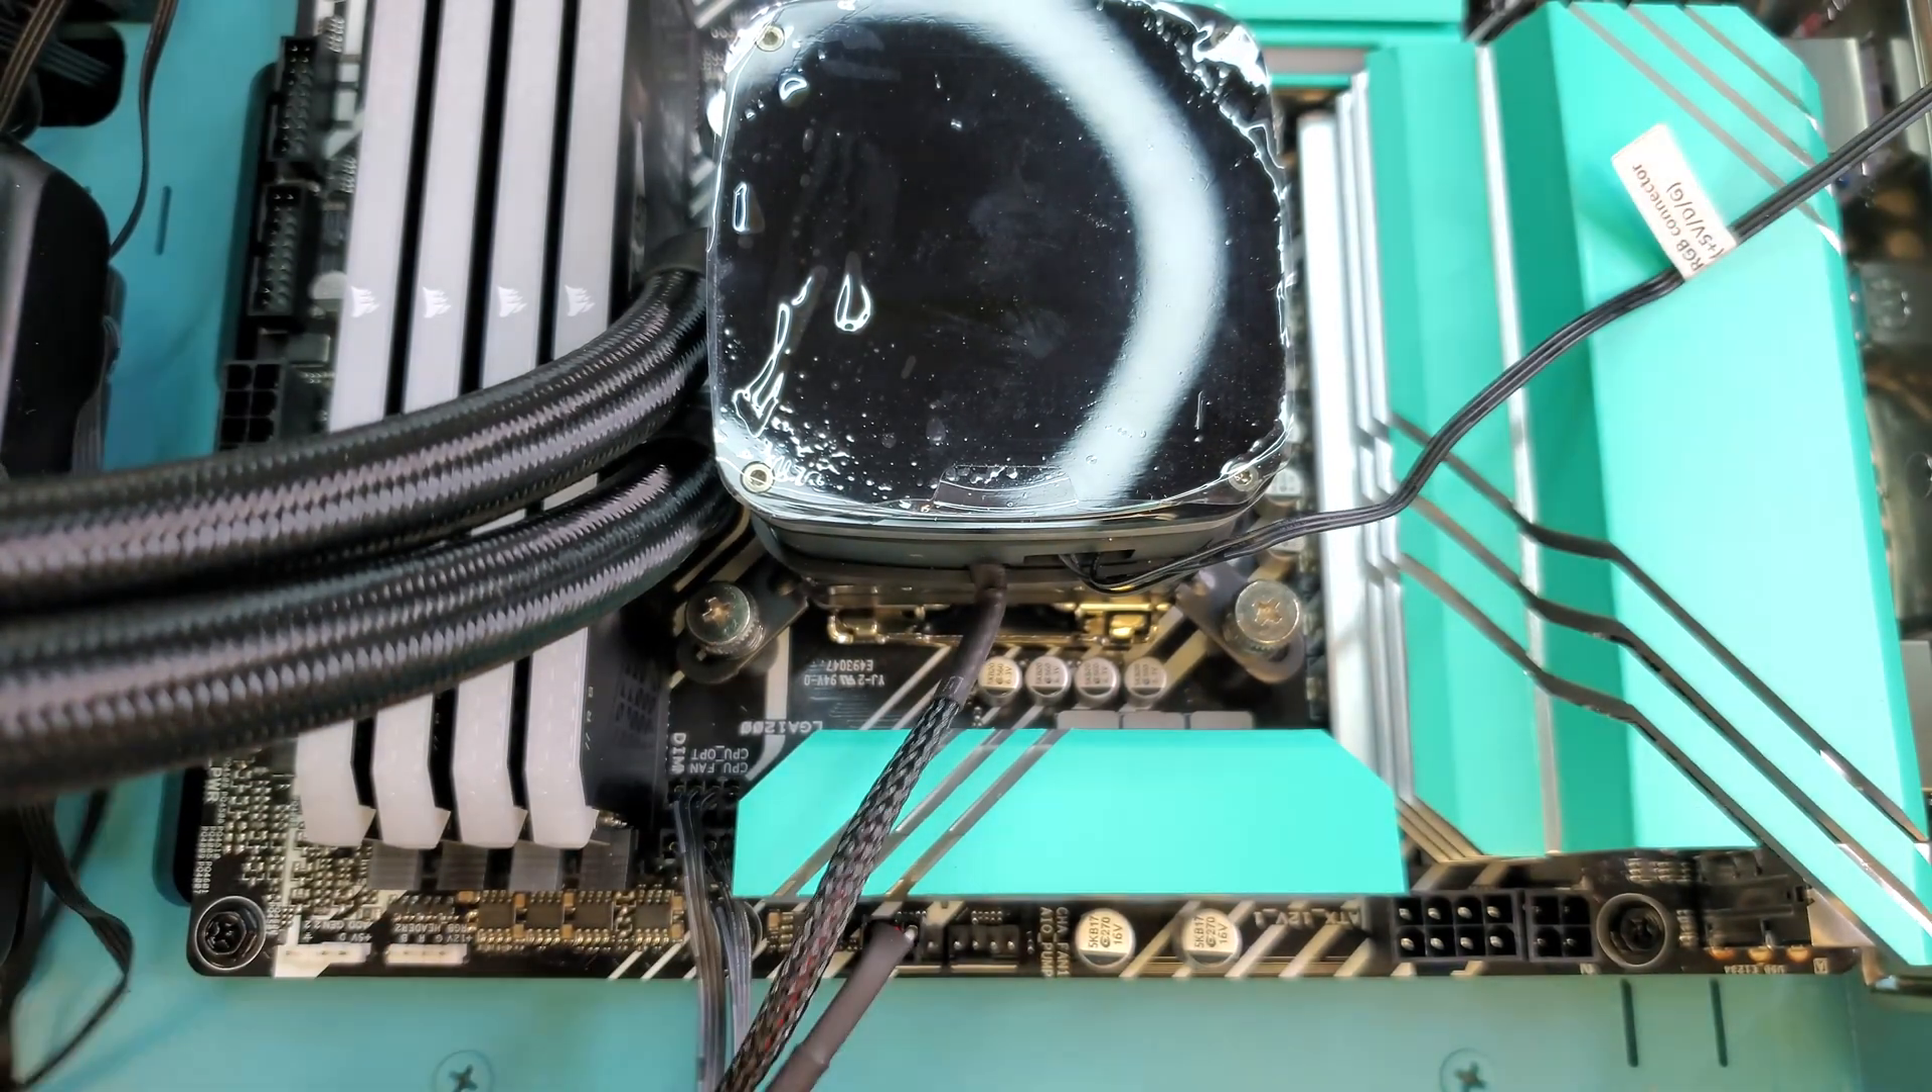I added four sticks of 16 gig ddr4 memory.